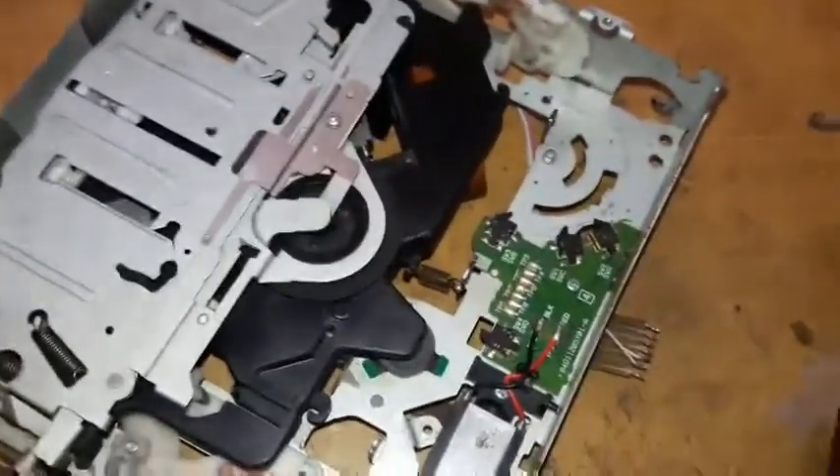Now I disassembled the Alpine CD.